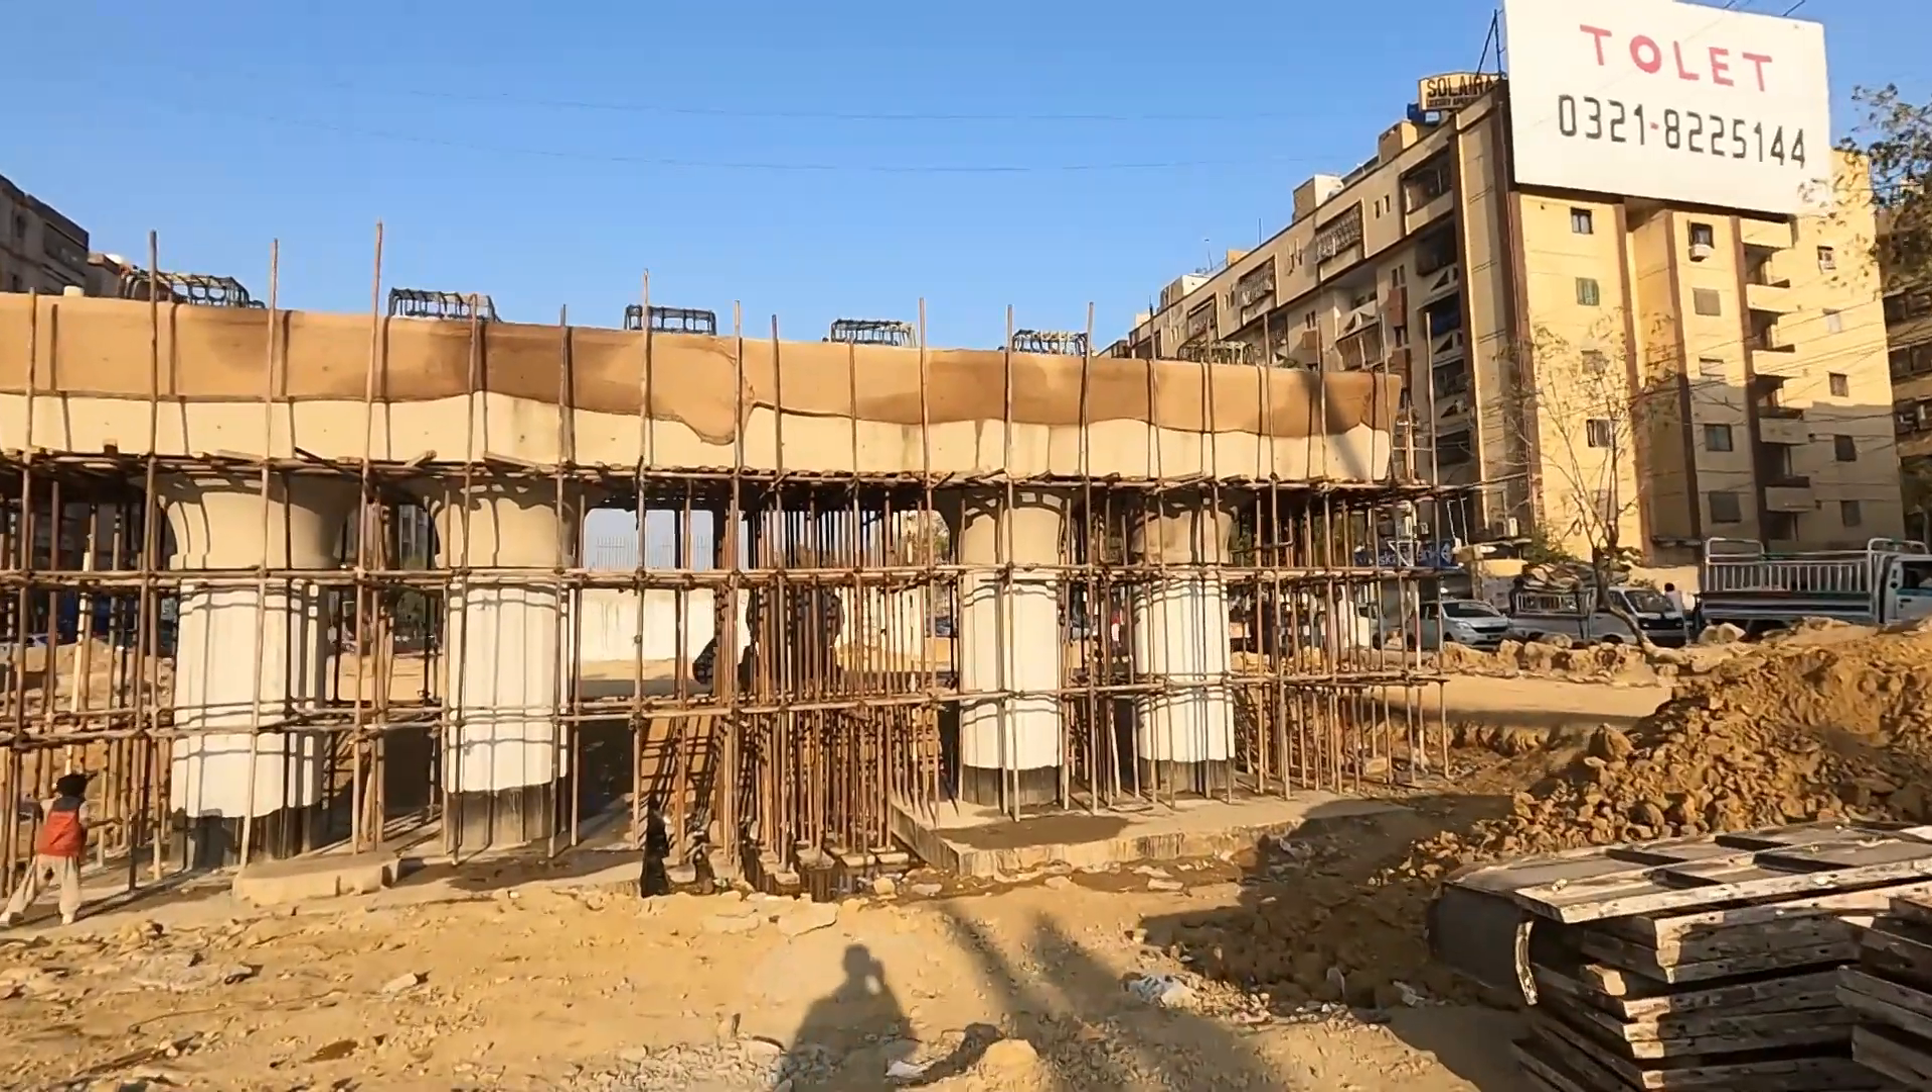आगे आगे अब ये पिलर लग गया गया देखो सामने बीम भी नजर आ रहा है आपको बीम भी लग गया है।